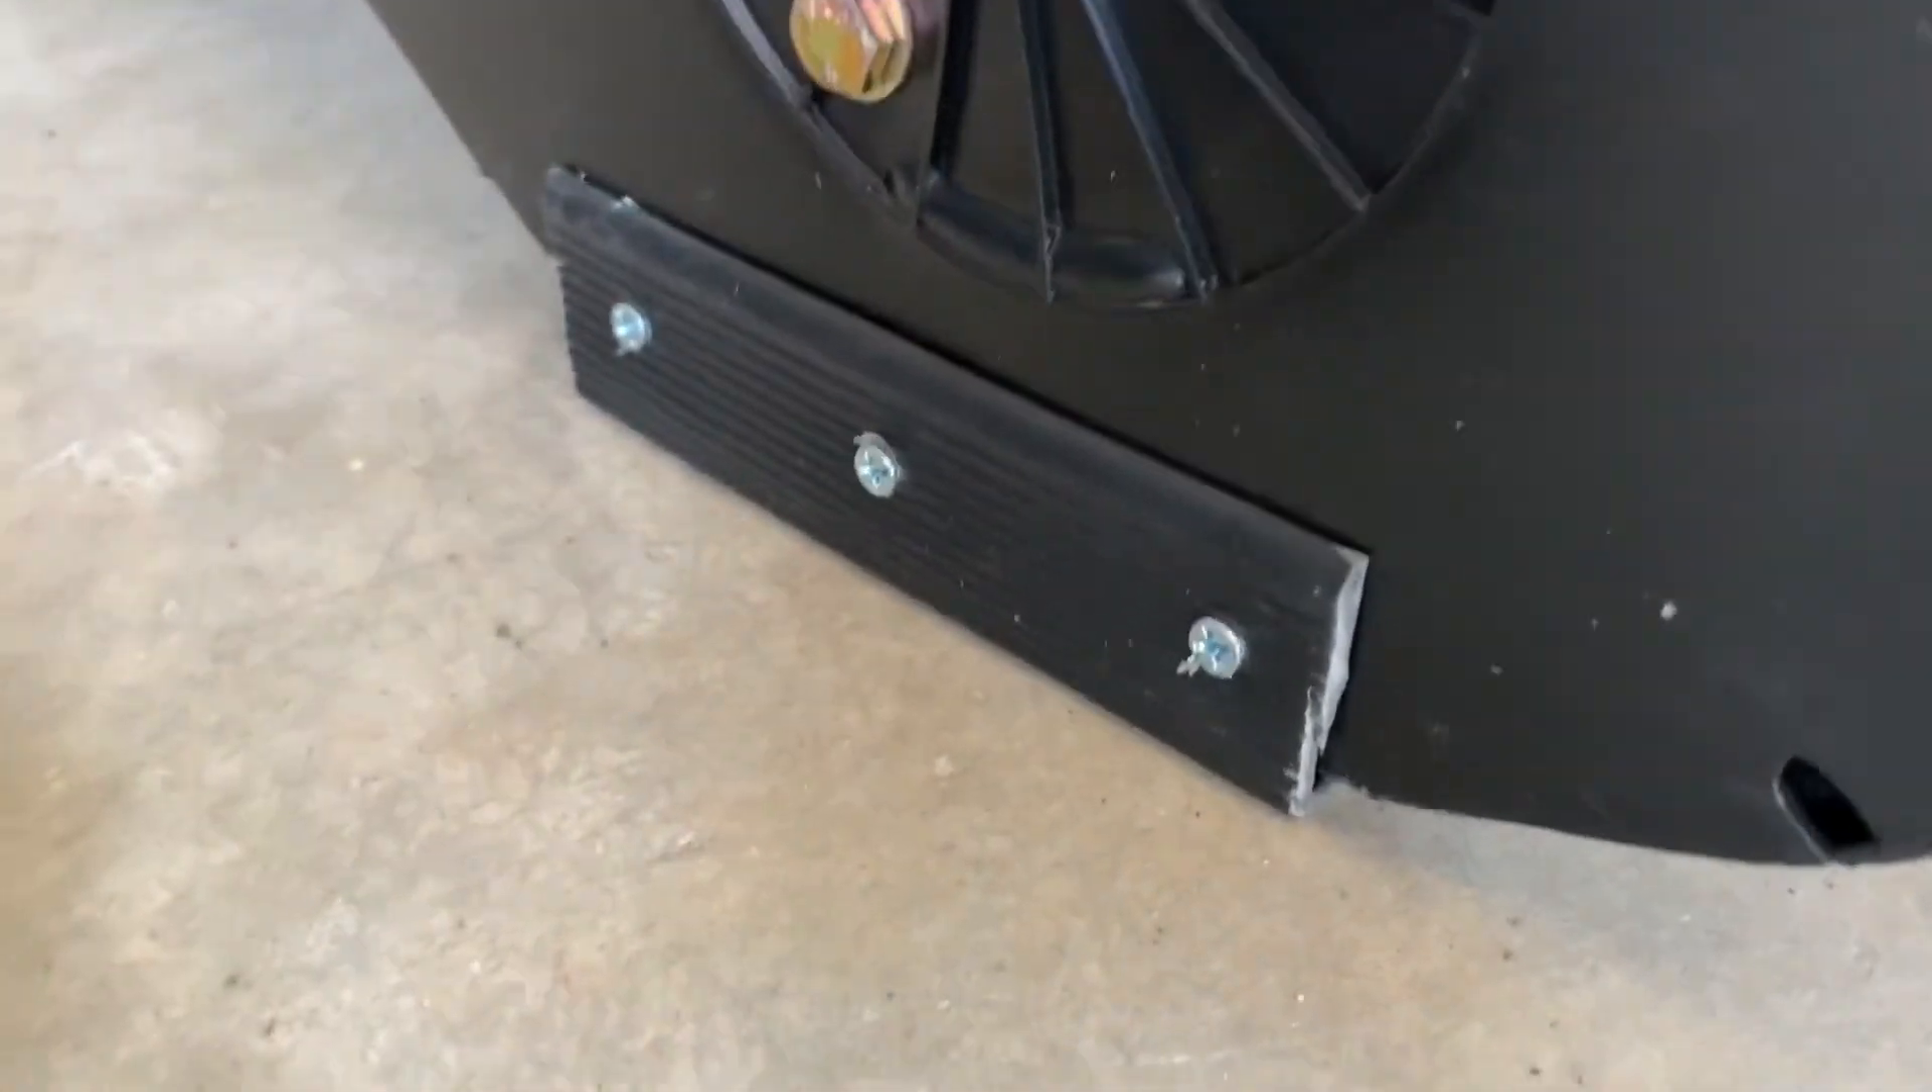So this small rubber piece has been installed. There is epoxy inside it and it has been secured with these screws.